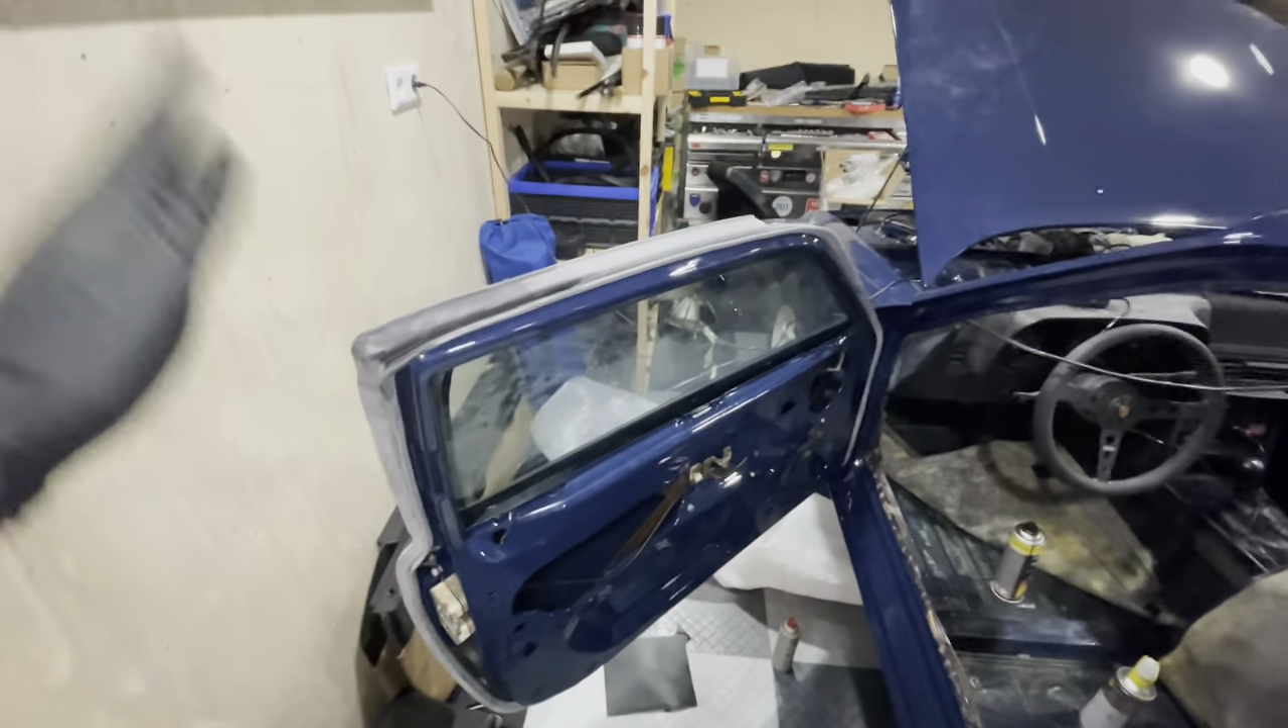So that's getting along really nicely and if we look here you'll see that this door is also completely installed including its rubbers.